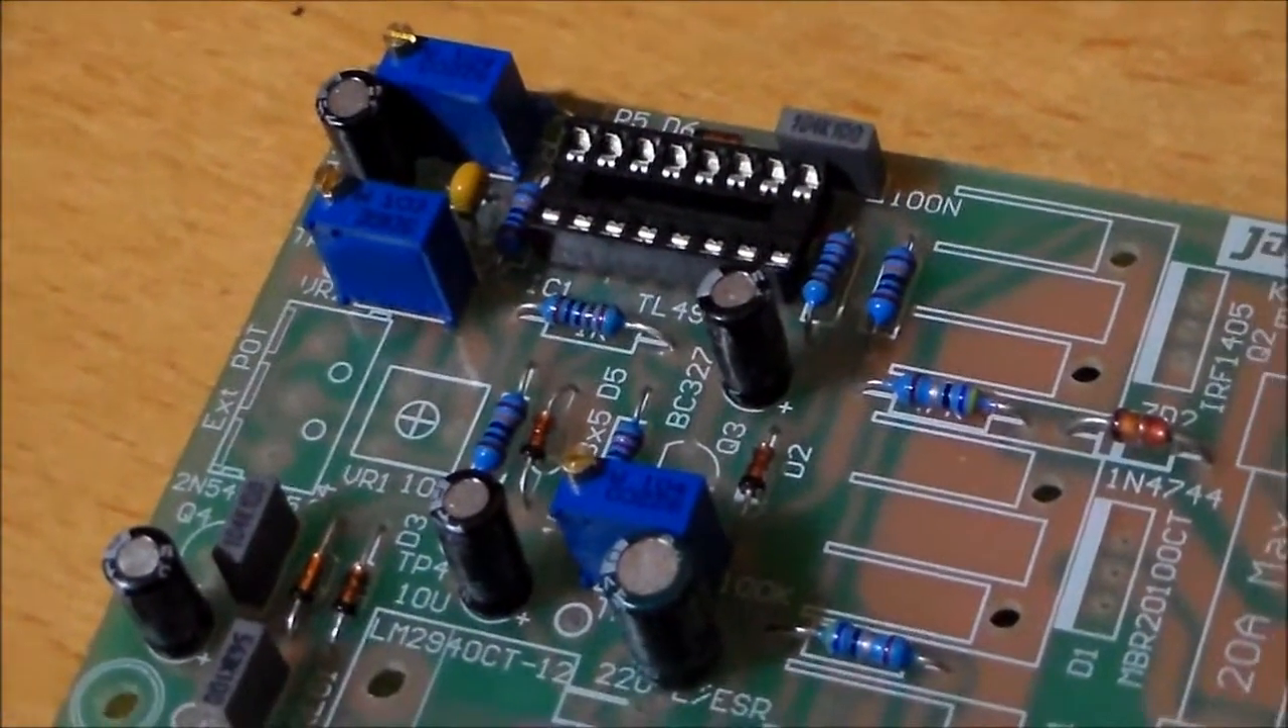Okay so there's the IC socket in place.